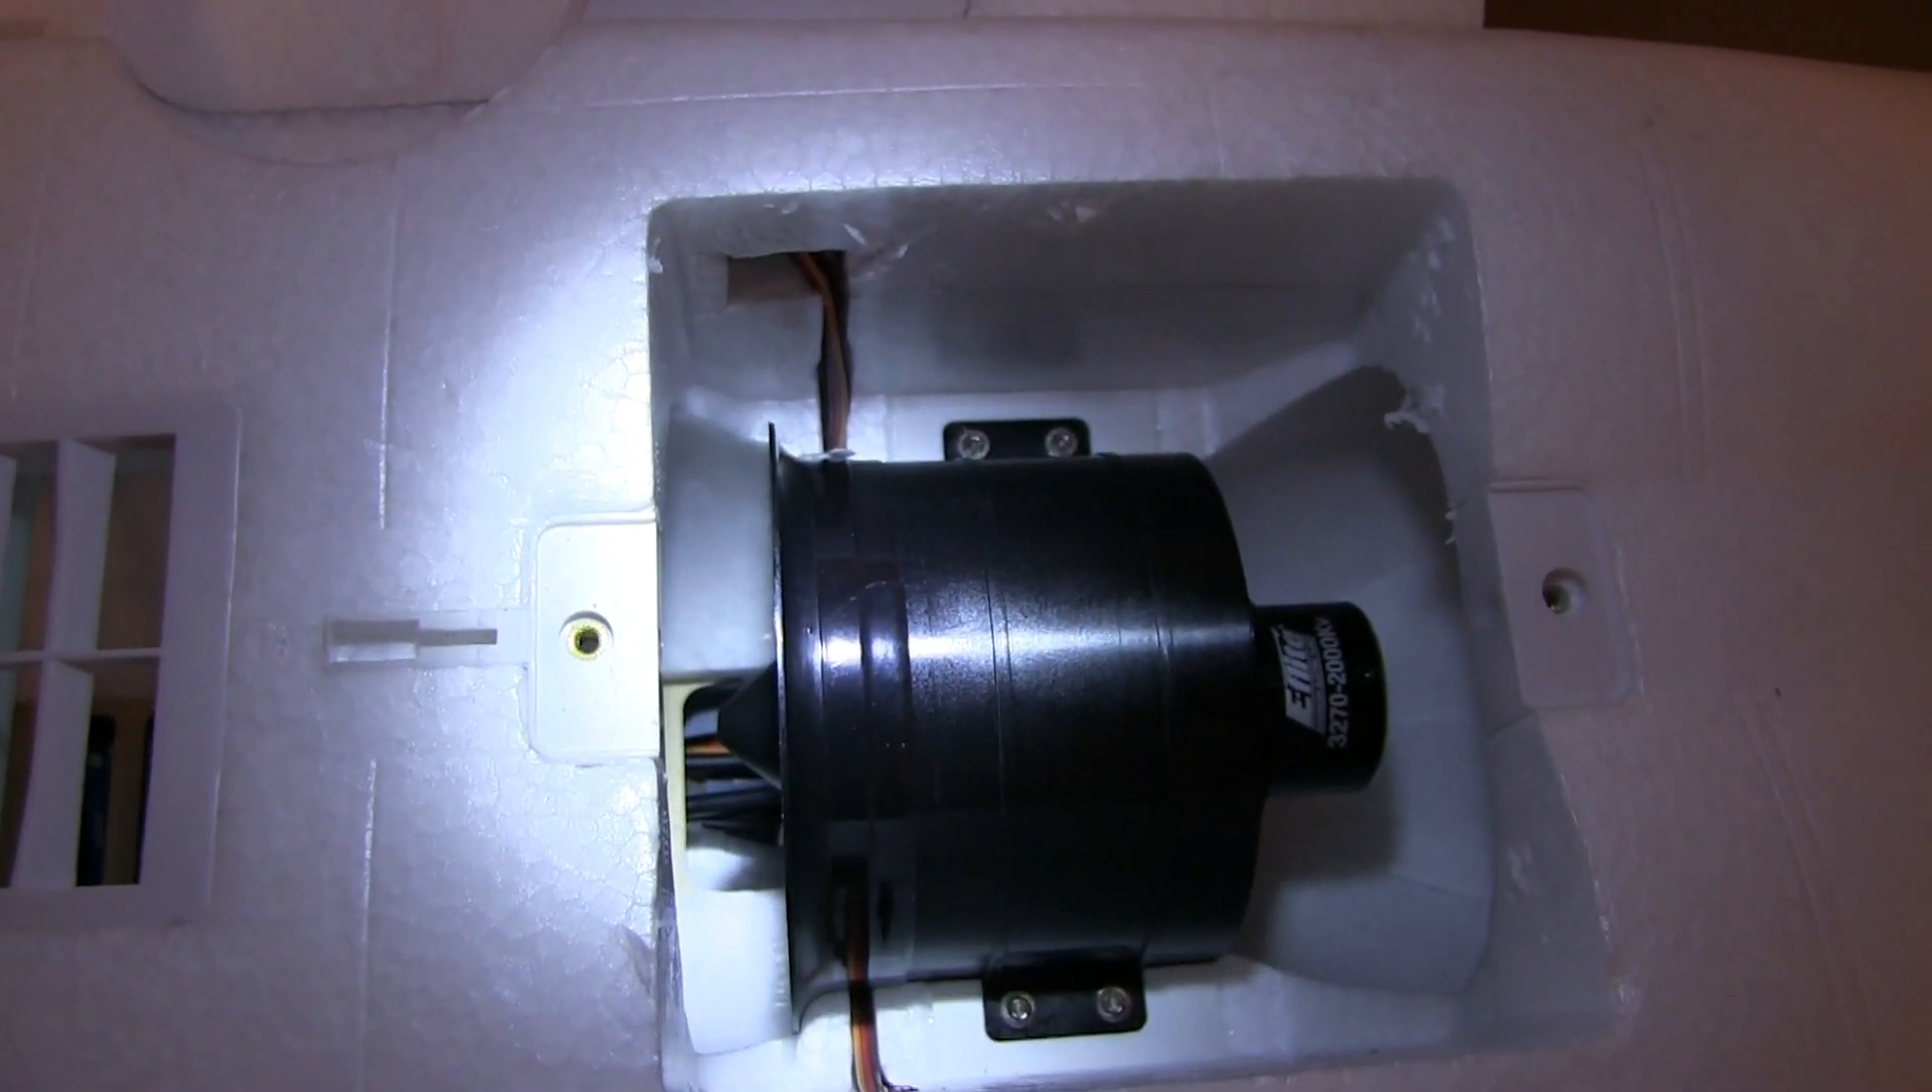Okay, we've got four cap screws to undo here to get the motor out, and then we'll get the afterburner ring set on the back side of this motor.